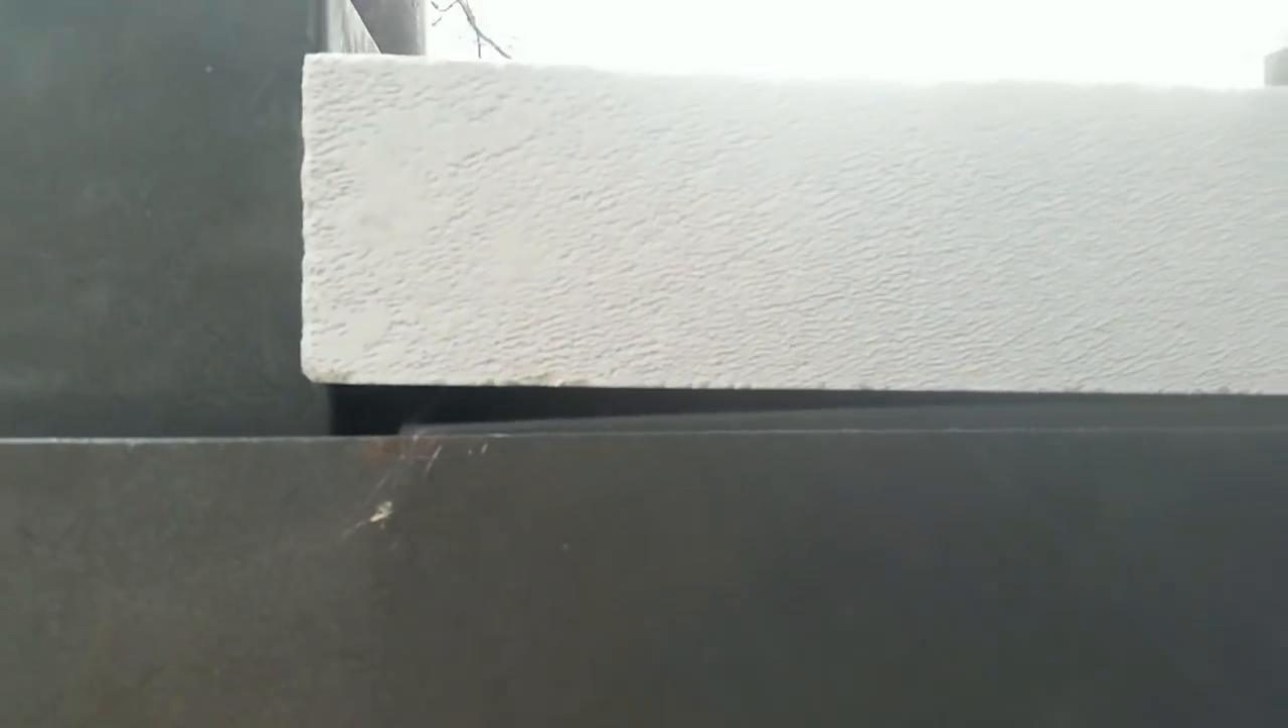Look at the gap through there my top plate is so hot it's warping it's lifting these blocks up.